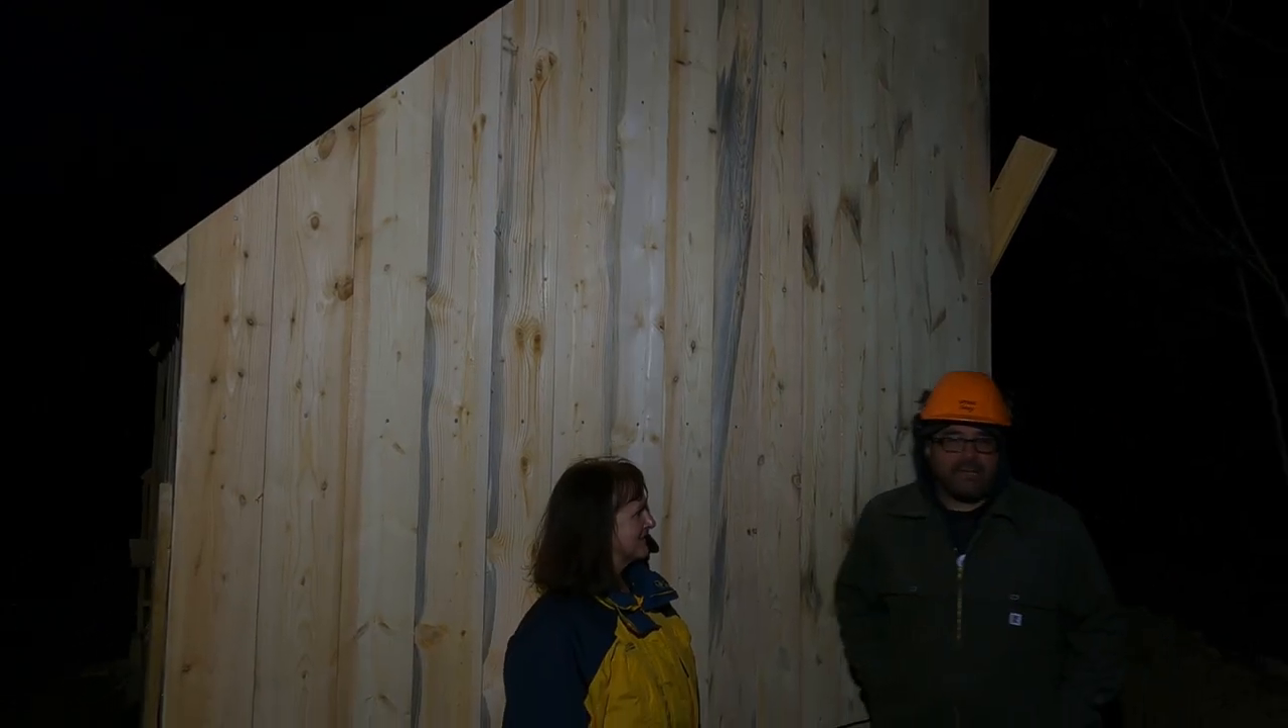We got the board up we did not get the batten up tonight.